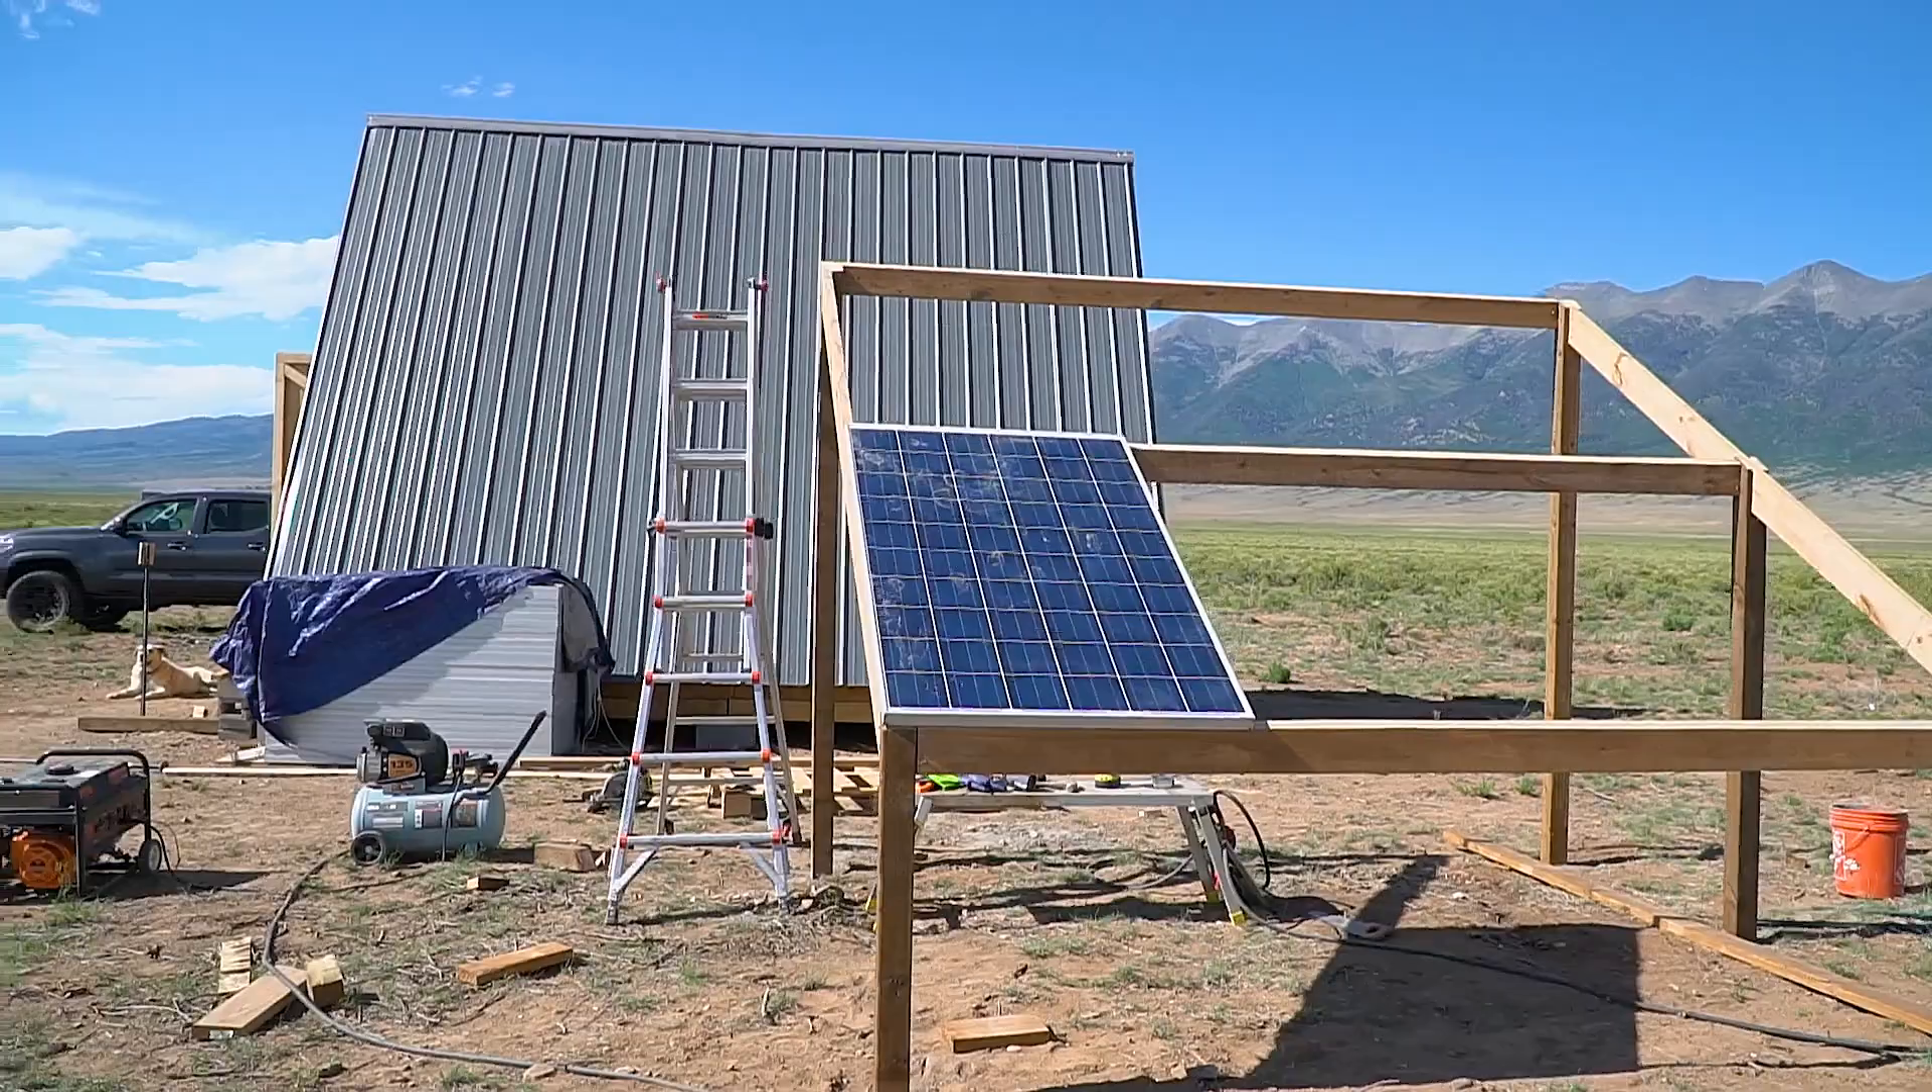Our first panel is officially mounted.